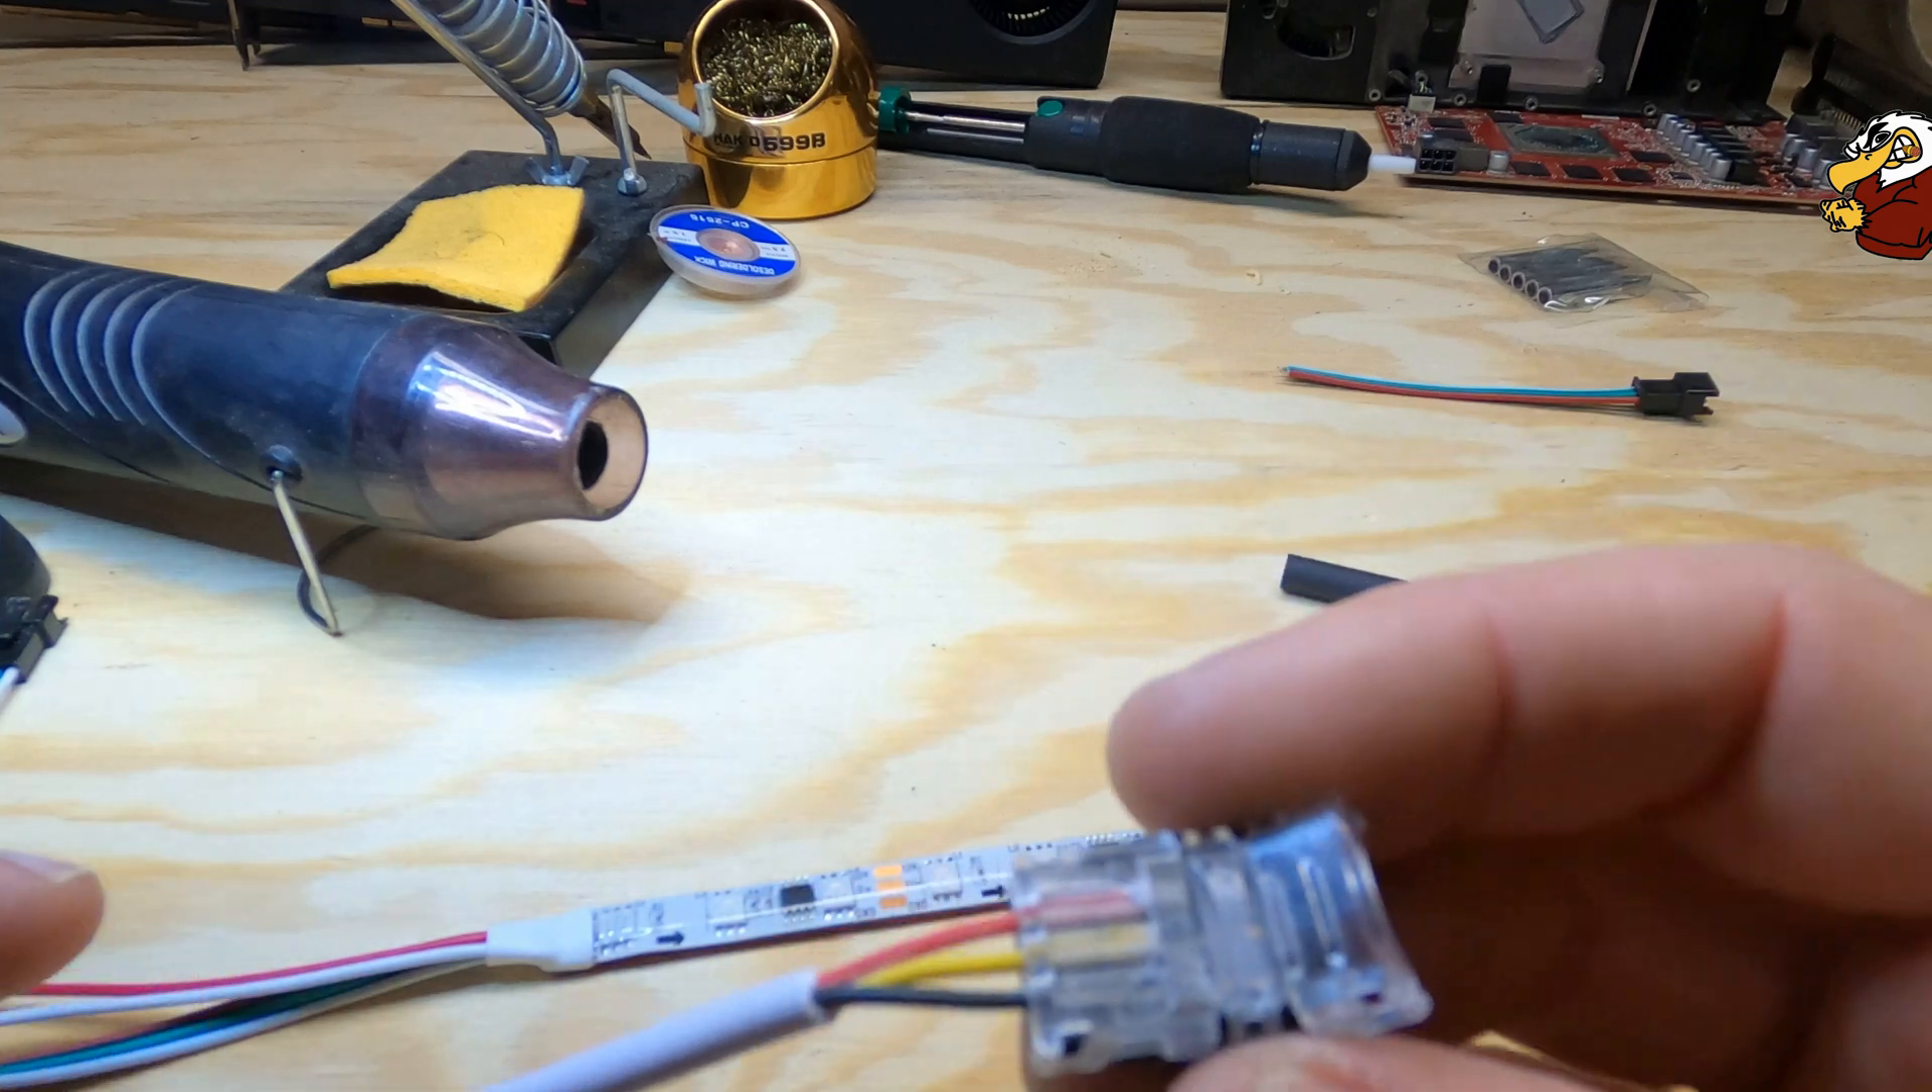Now this connector is on there.